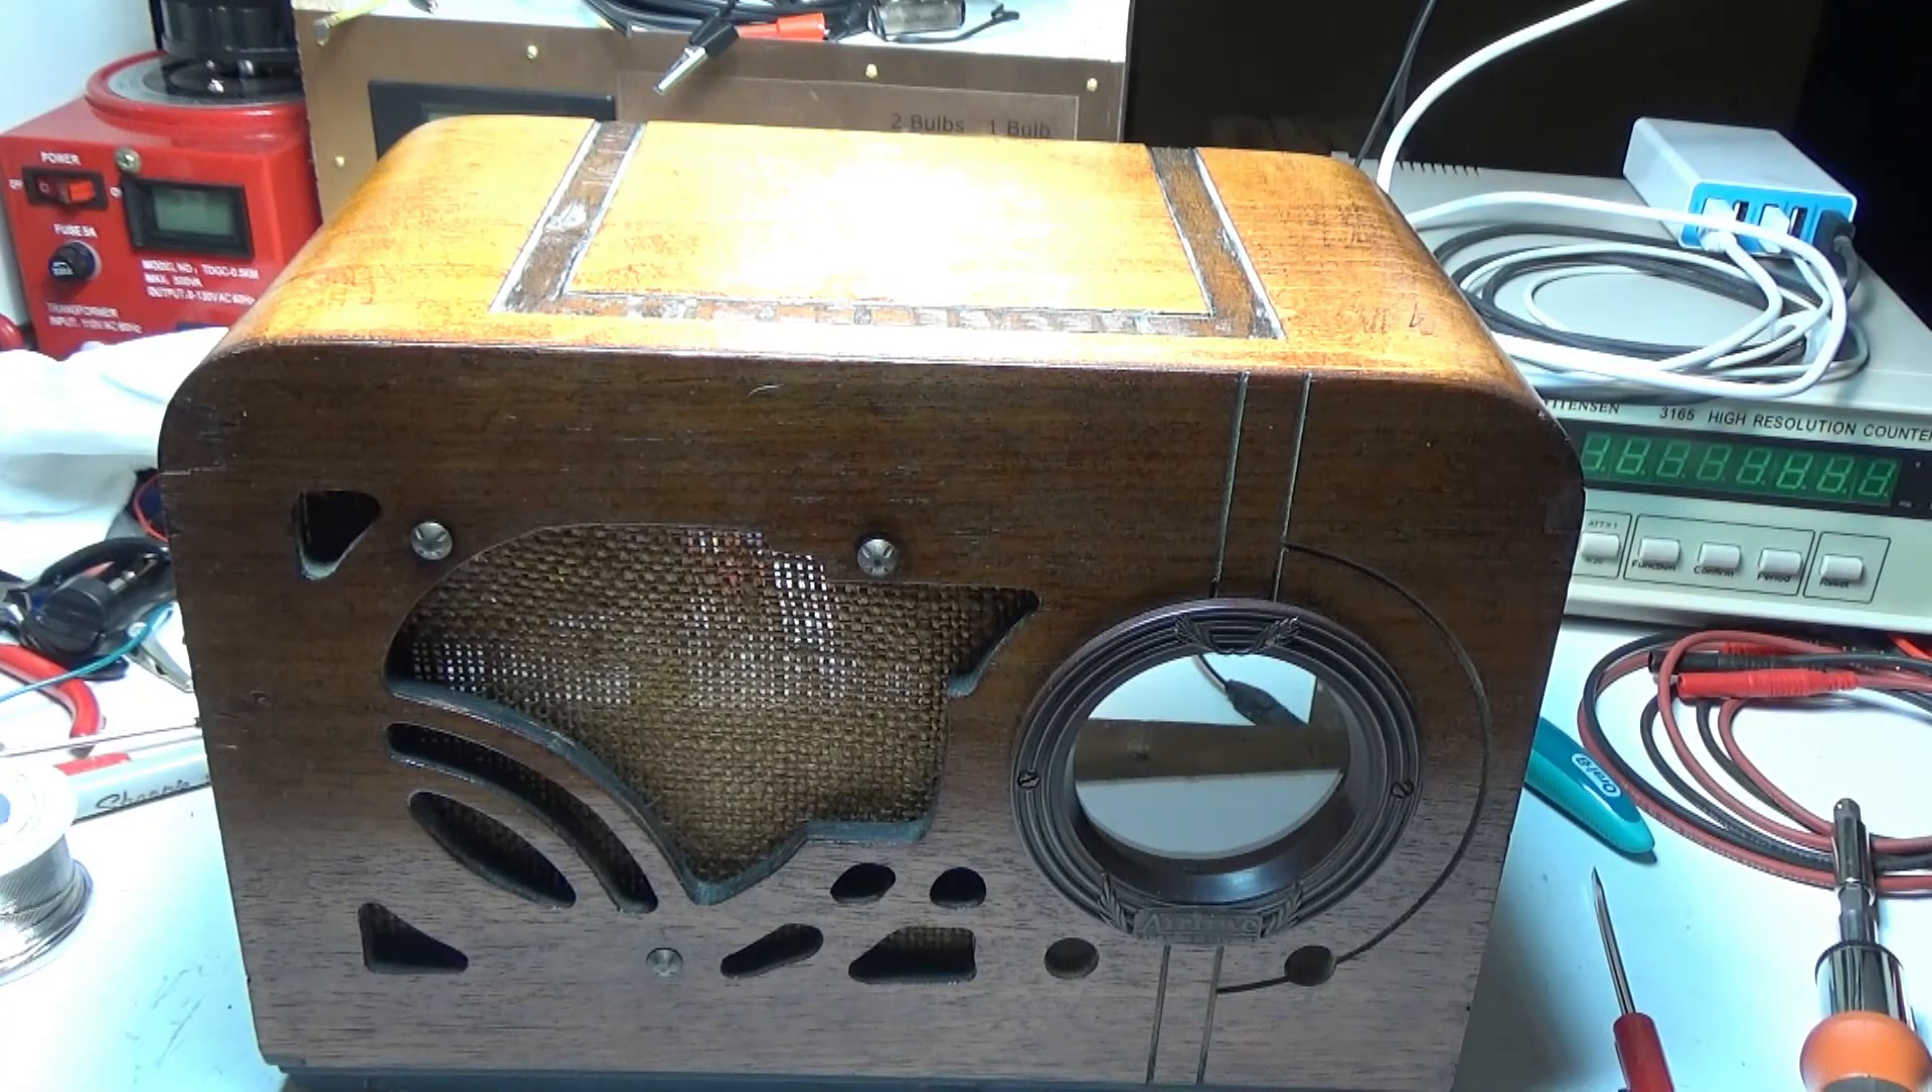I slipped the uh grill cloth back in I trimmed it up.